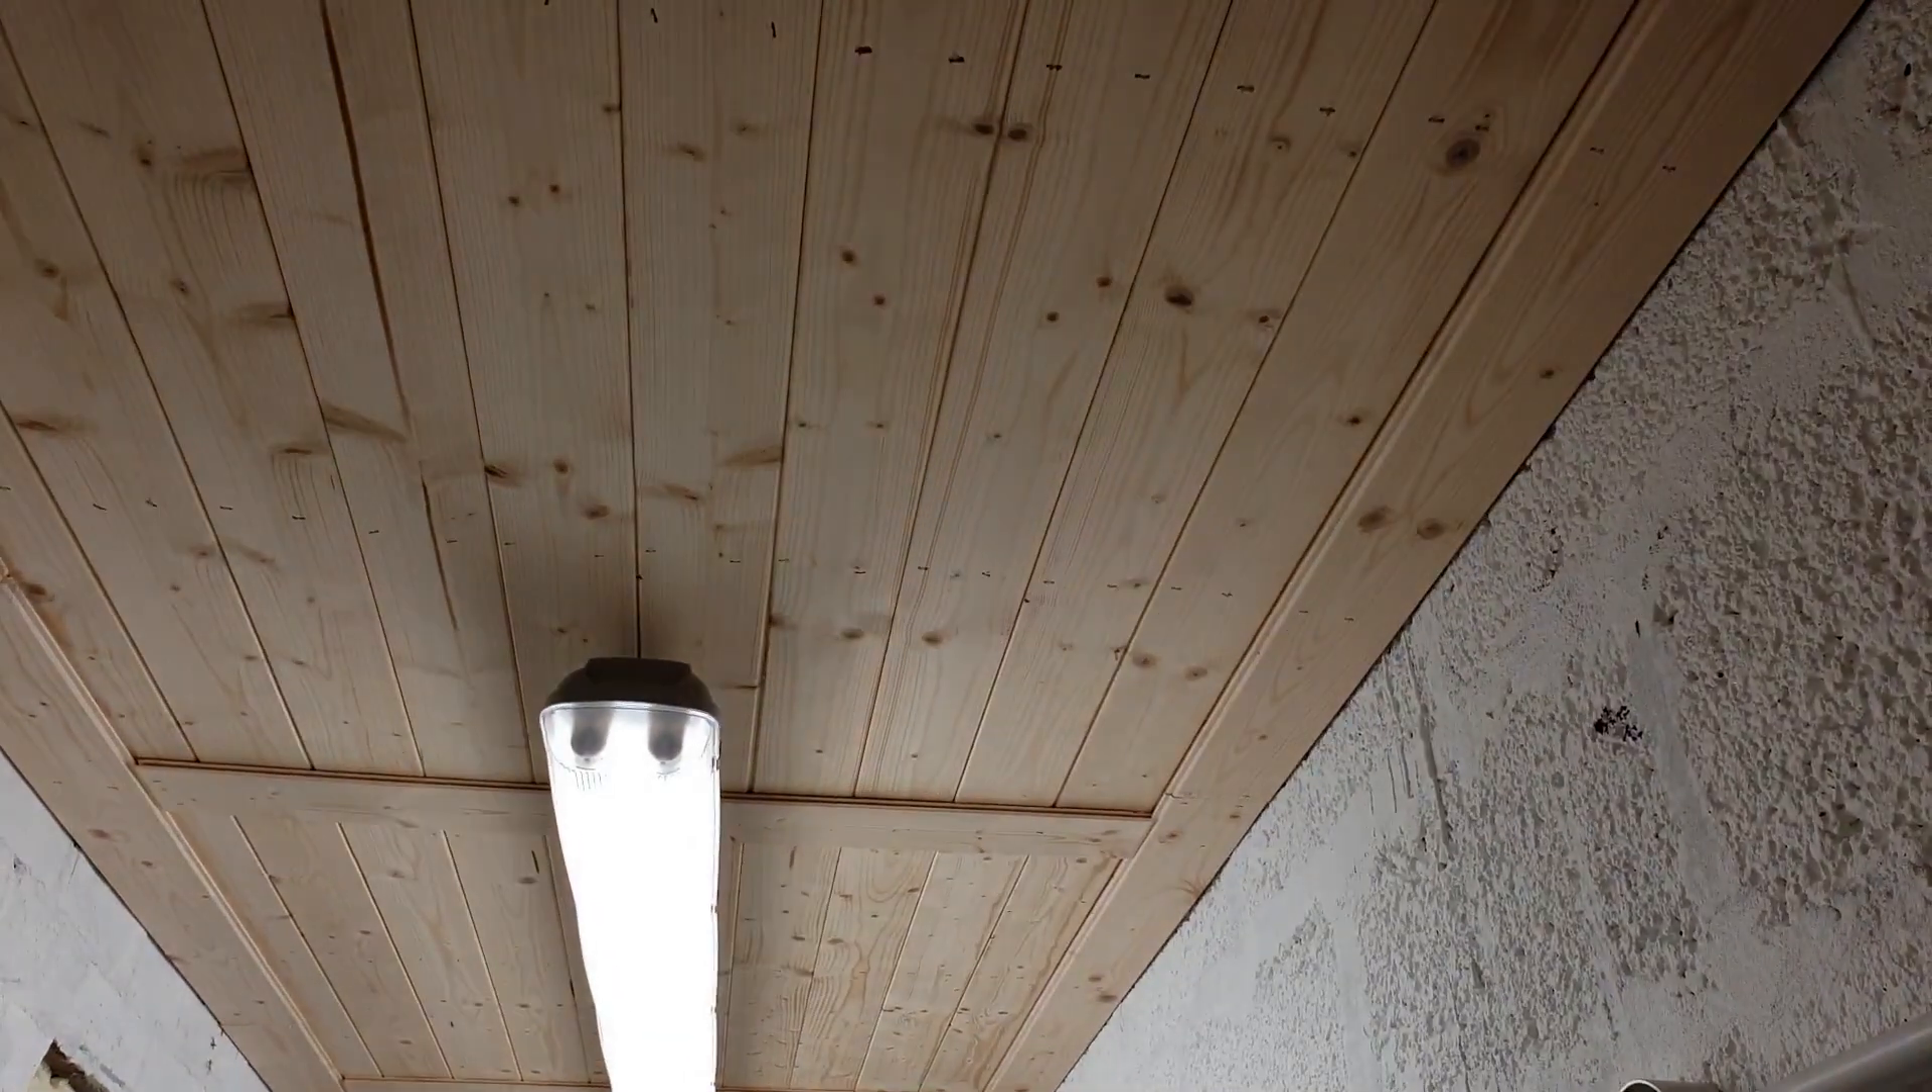The ceilings all finished now and looking tidy with that strip light there.